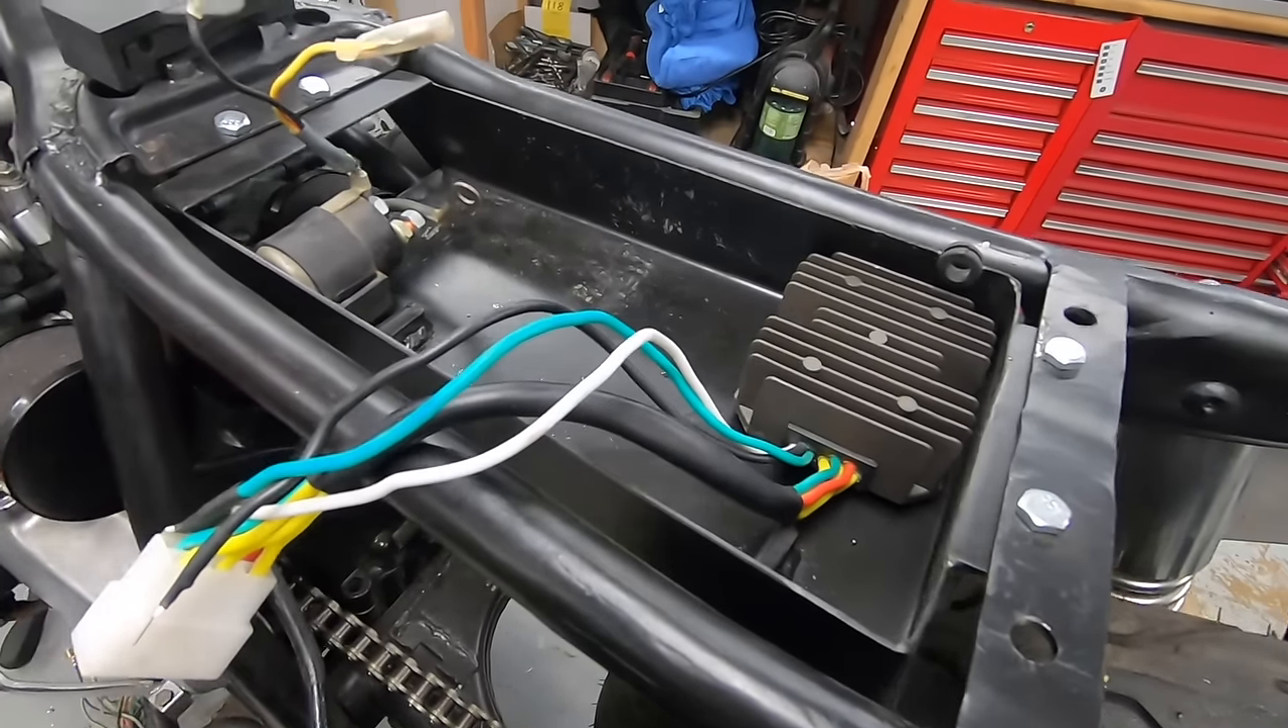And right now the voltage regulator is still in here just so I can kind of show you guys the wiring that's left, because these are all components we're still going to use.